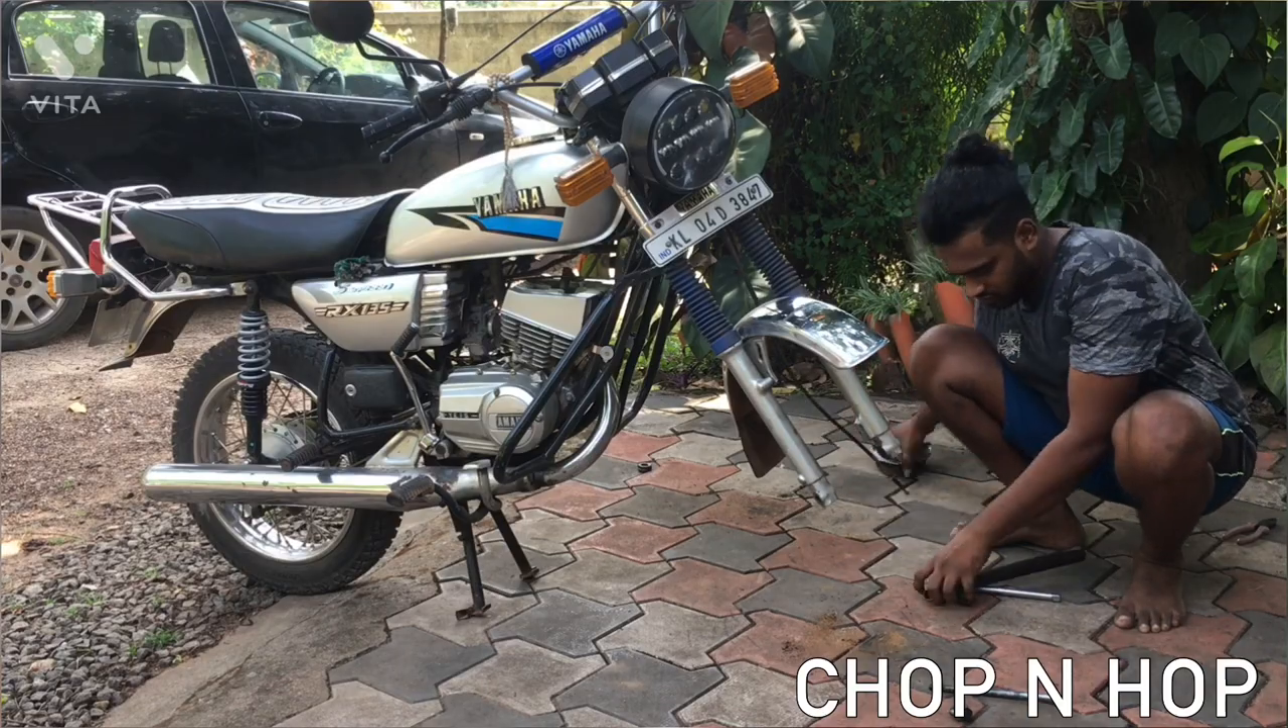First thing I did was I removed the front wheels by loosening the axle nuts.